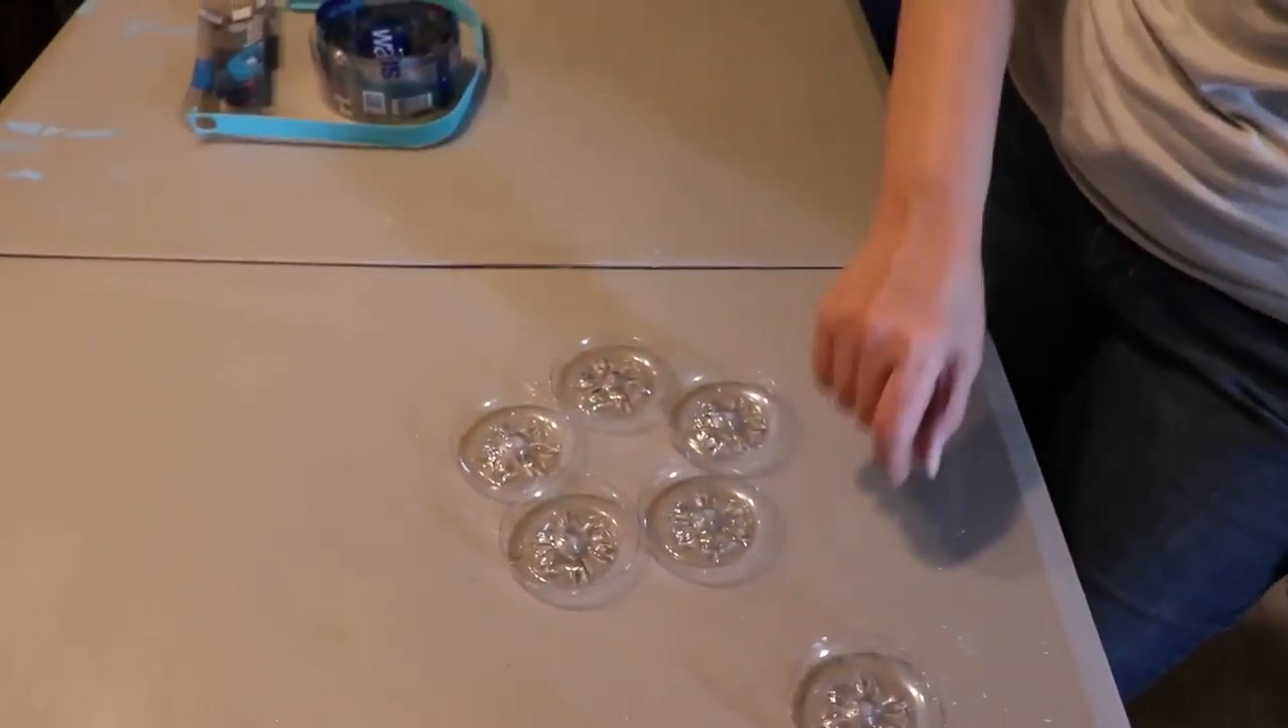And I know I said before we would use five of these, but five of them leaves a big hole in the center.